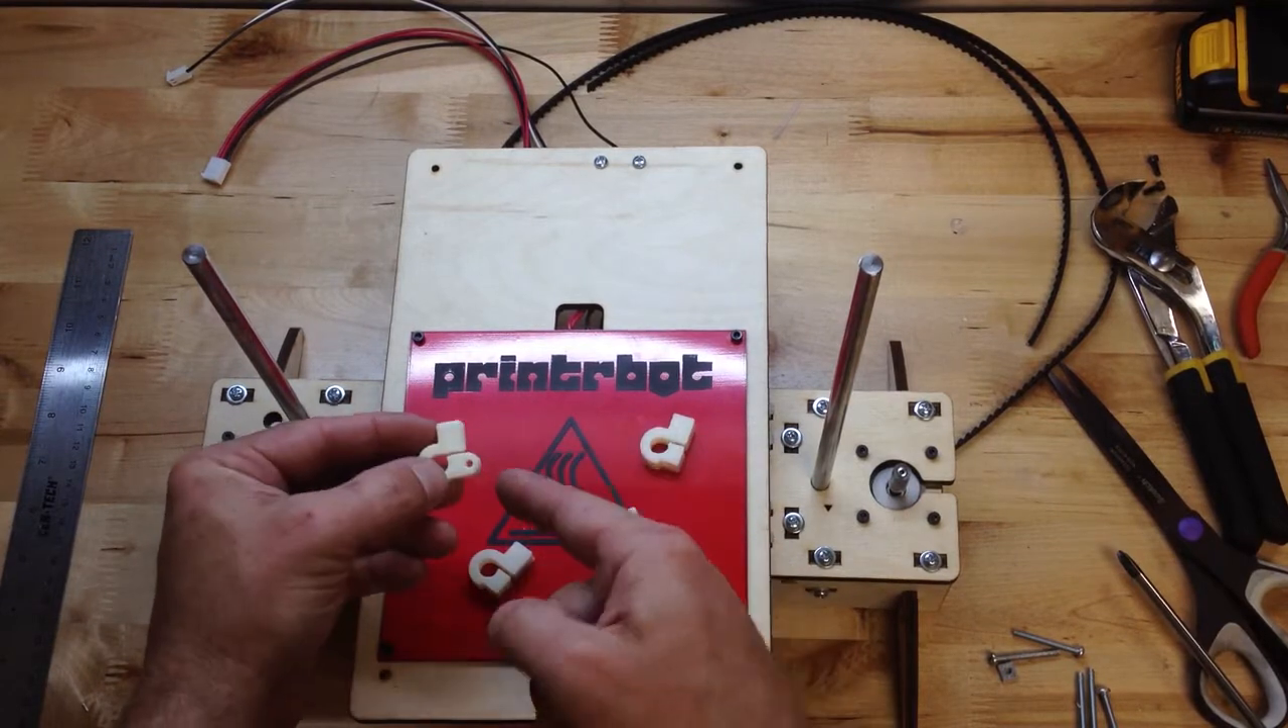Now we've got, almost there, we've got these bar ends to put on.